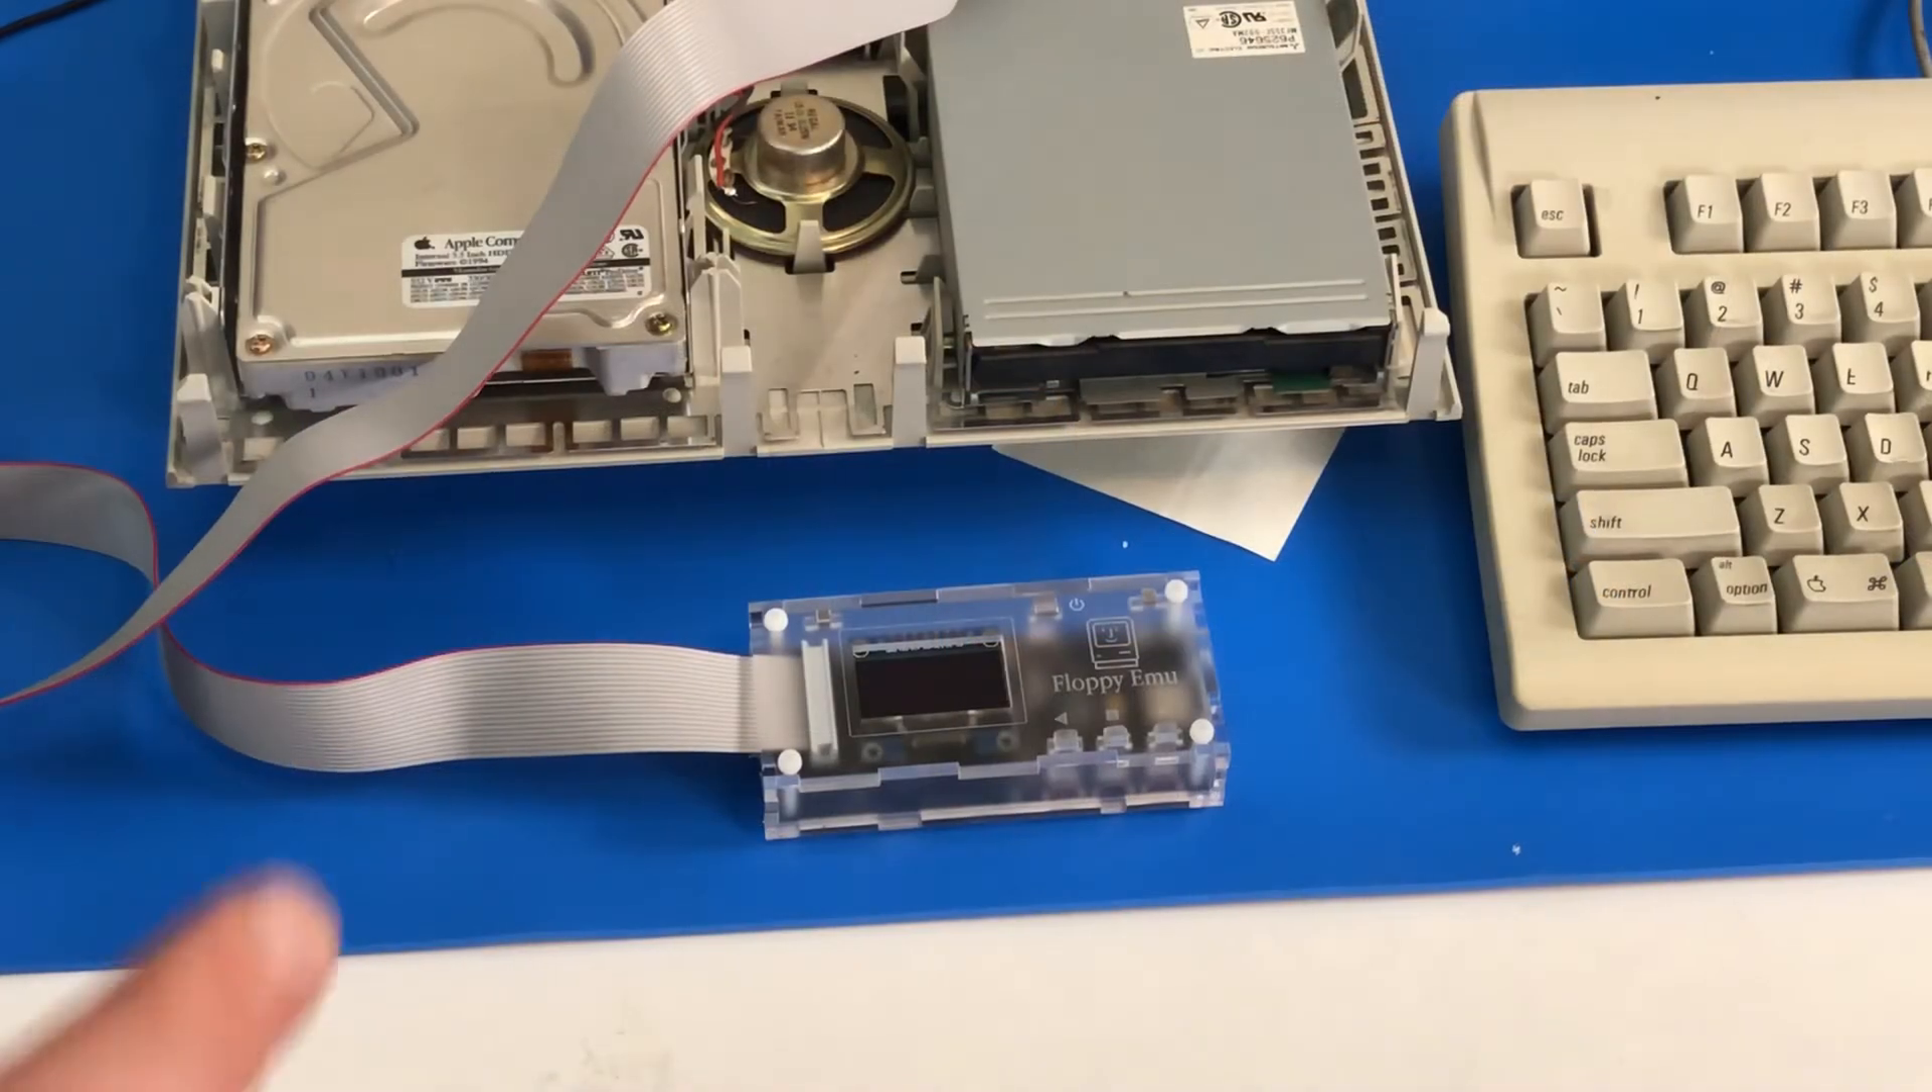So the floppy emulator is now plugged in.